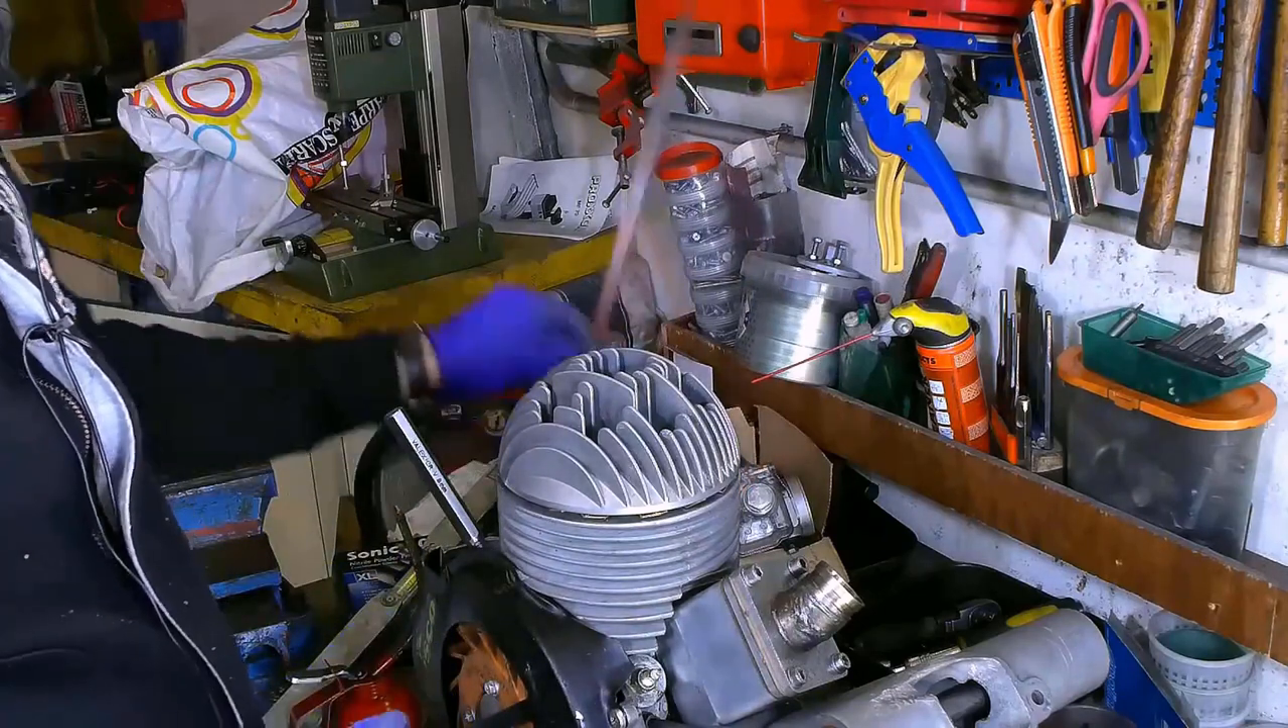We mounted back our head, so let's proceed with the measurements.